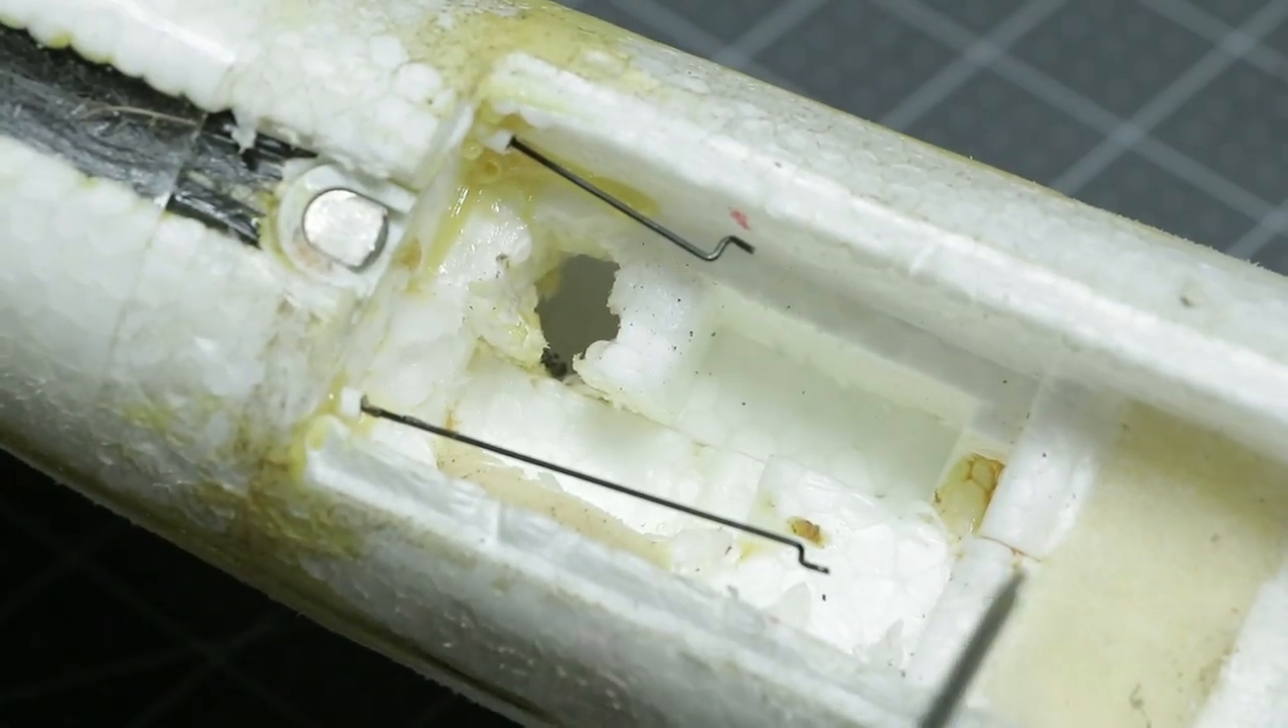So here's what the bay looks like after the servos have been removed.